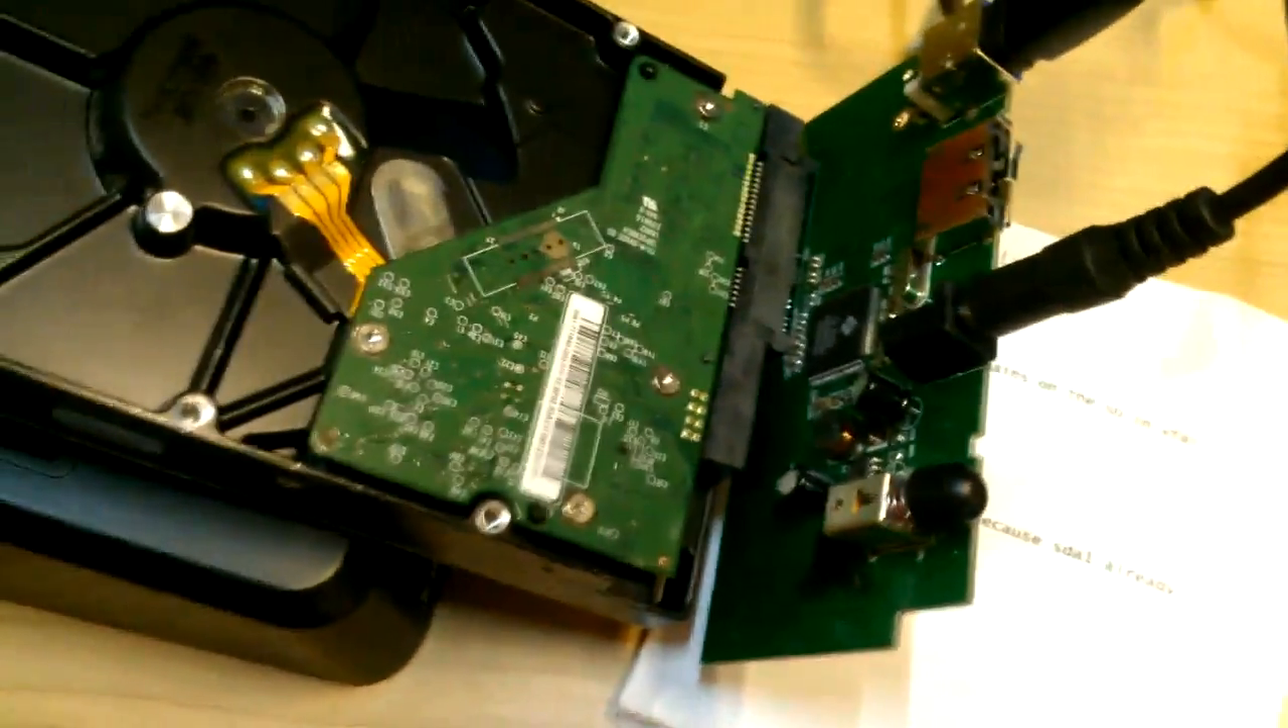Ok so I got the hard drive adapter here opened up and I'm just gonna check the temperature.